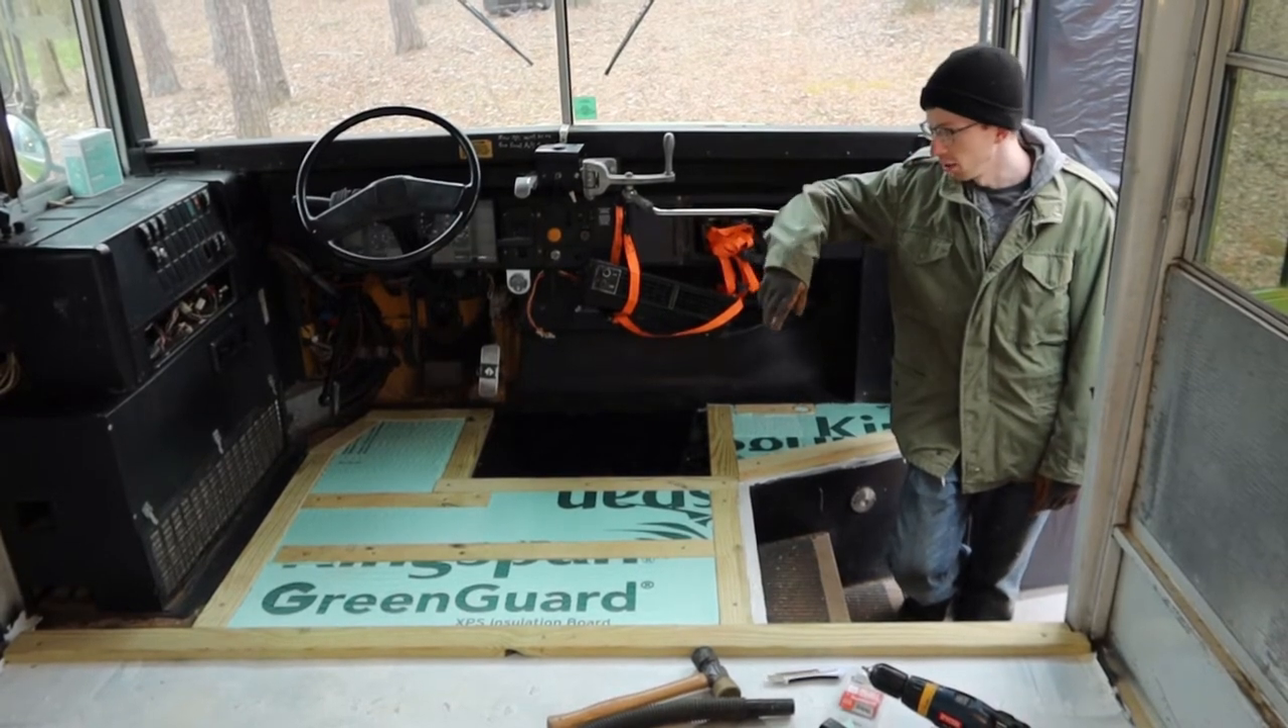And then we cut our first board of insulation and filled in the gaps.